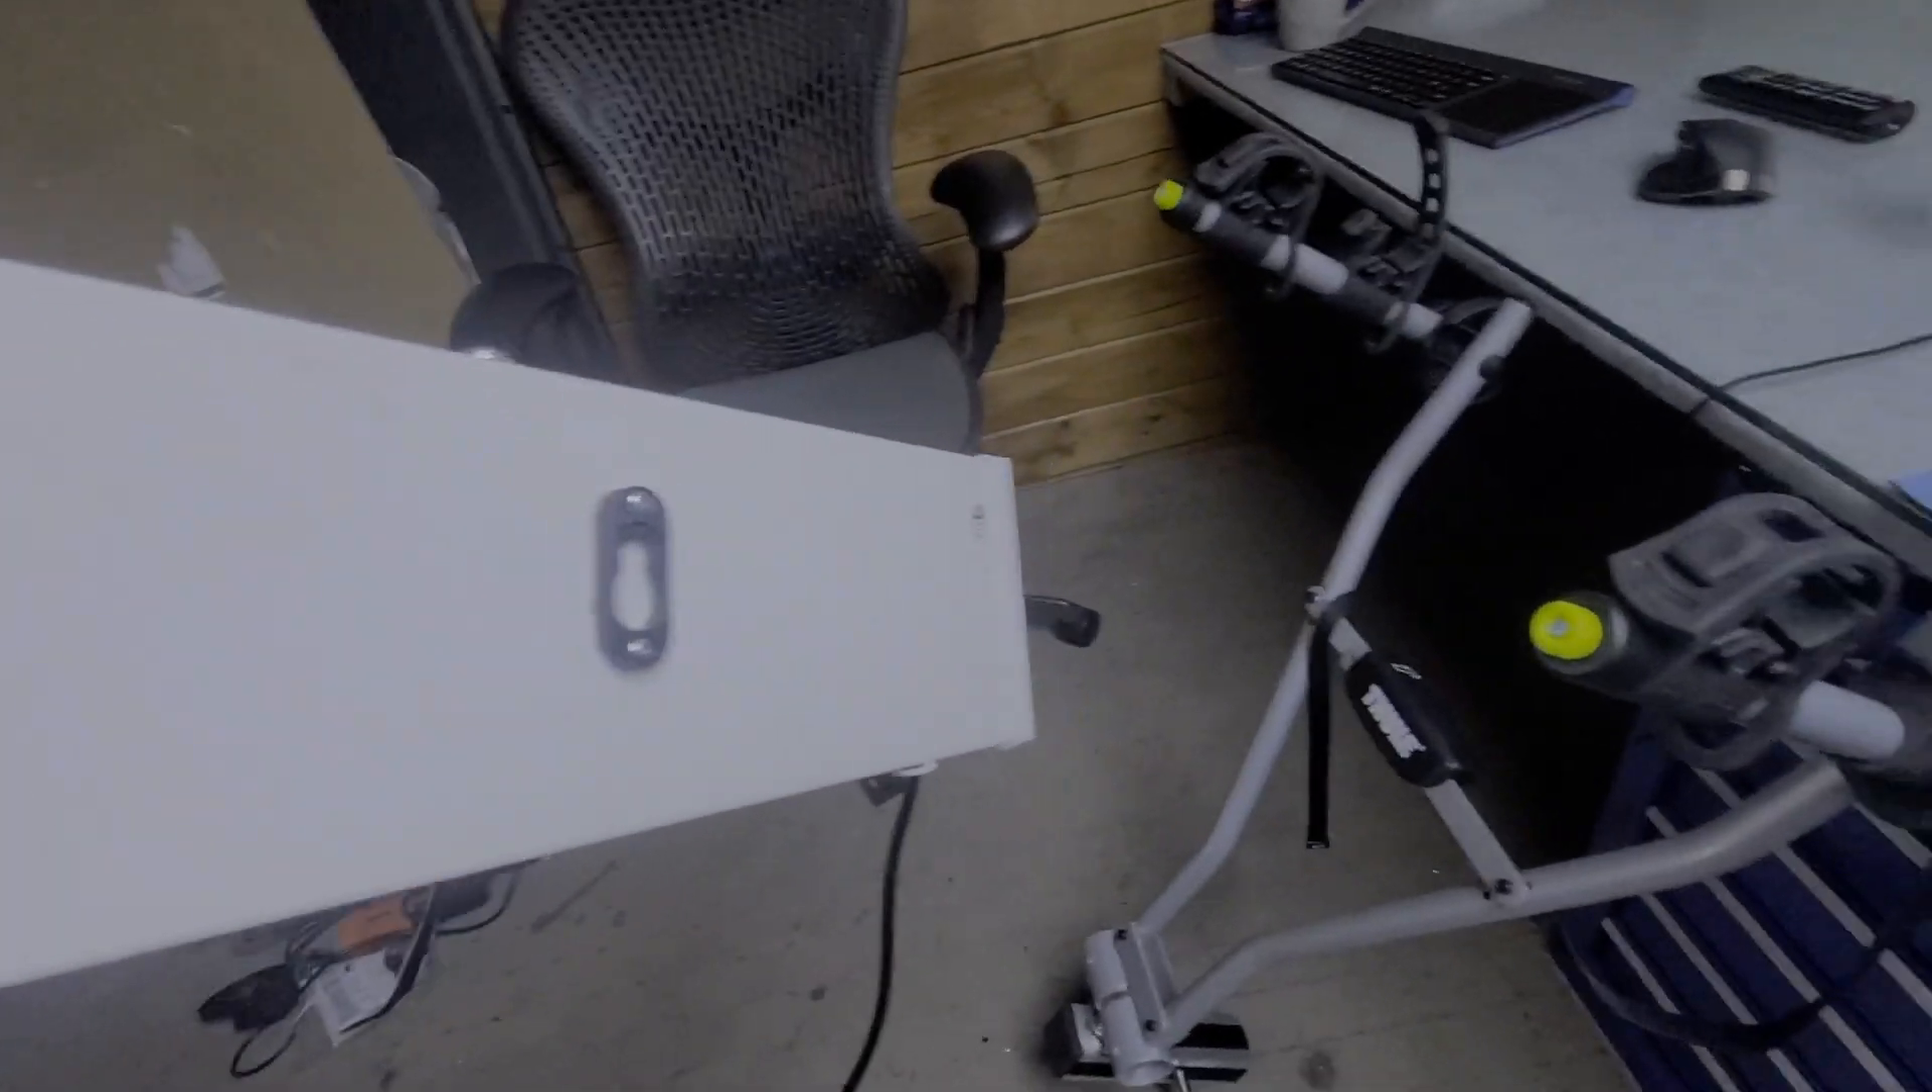And what I've had to do is put the keyhole plates on the back of the light board.